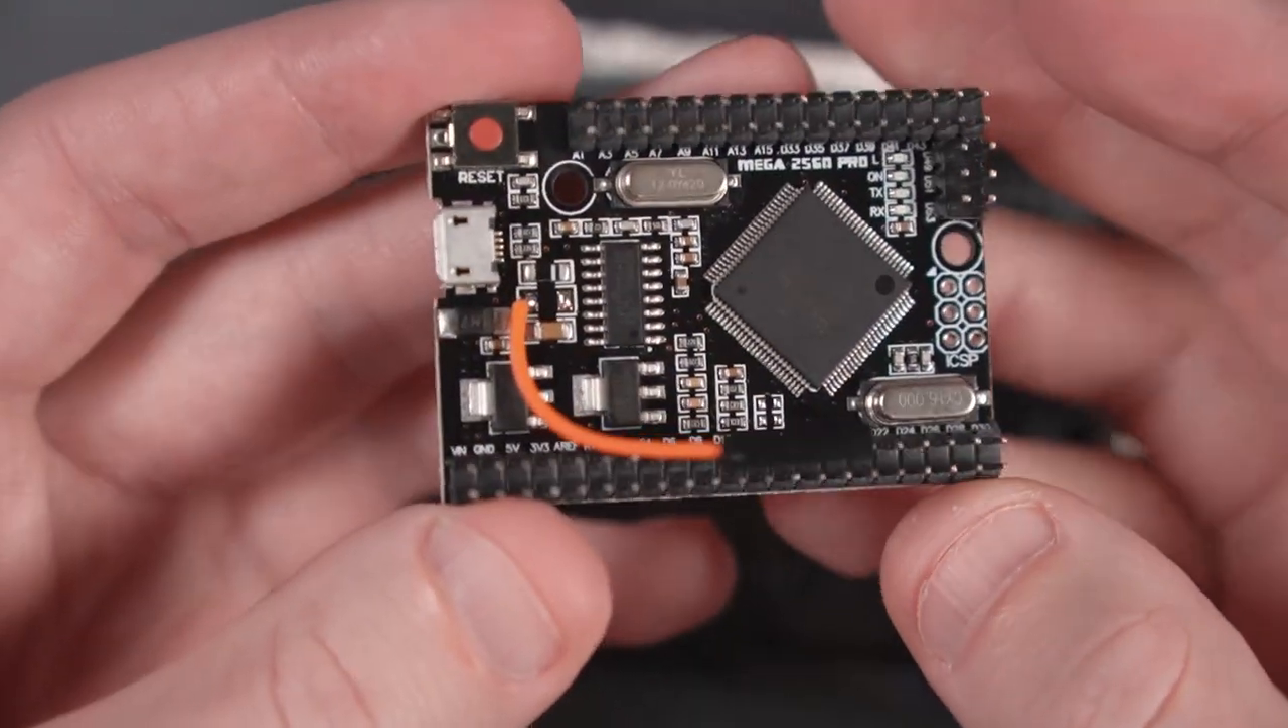Okay, that's all of the pin headers installed on the Arduino Mega.